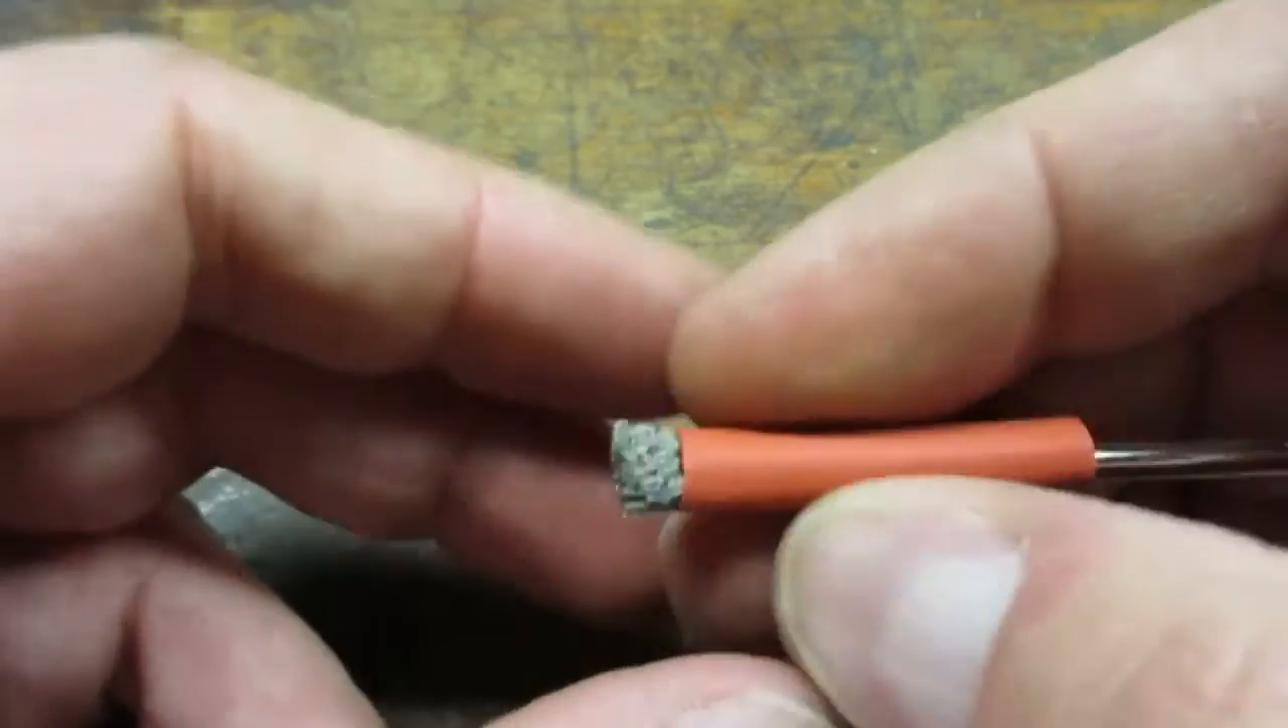I pushed some heat shrink tubing down over the bristles to make the brush into a stiff column.